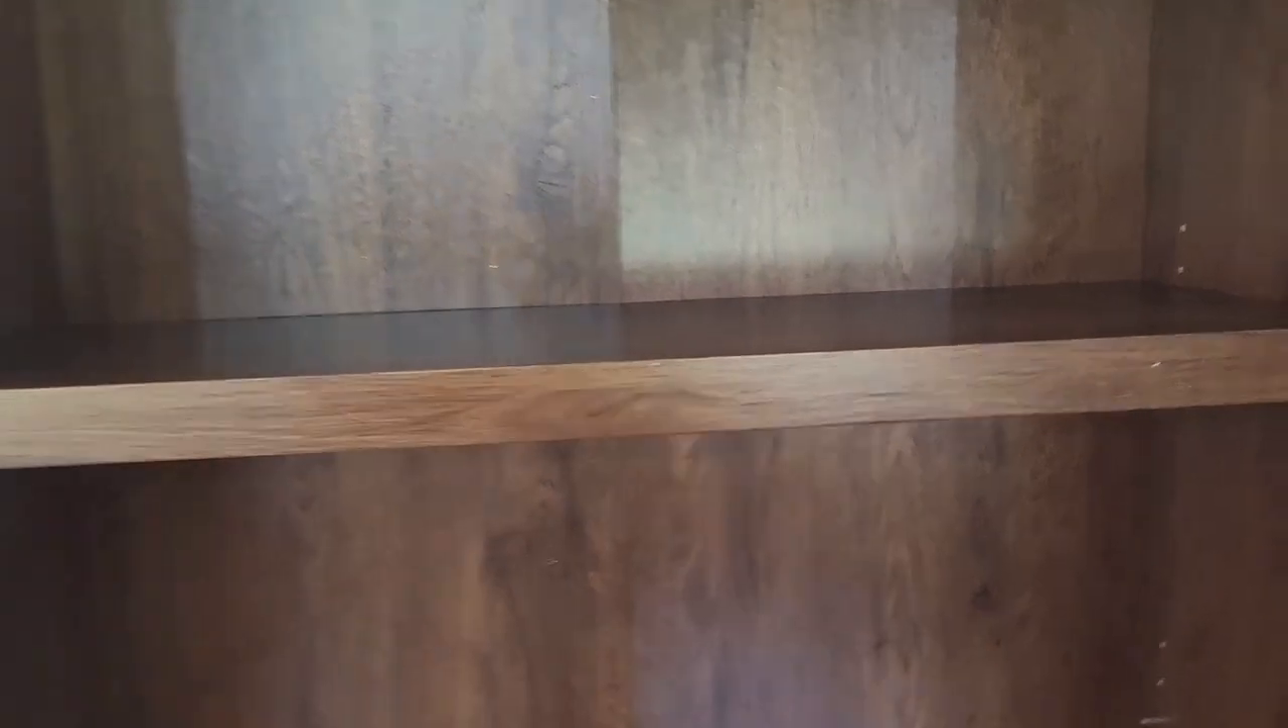Got our first shelf sitting in place.